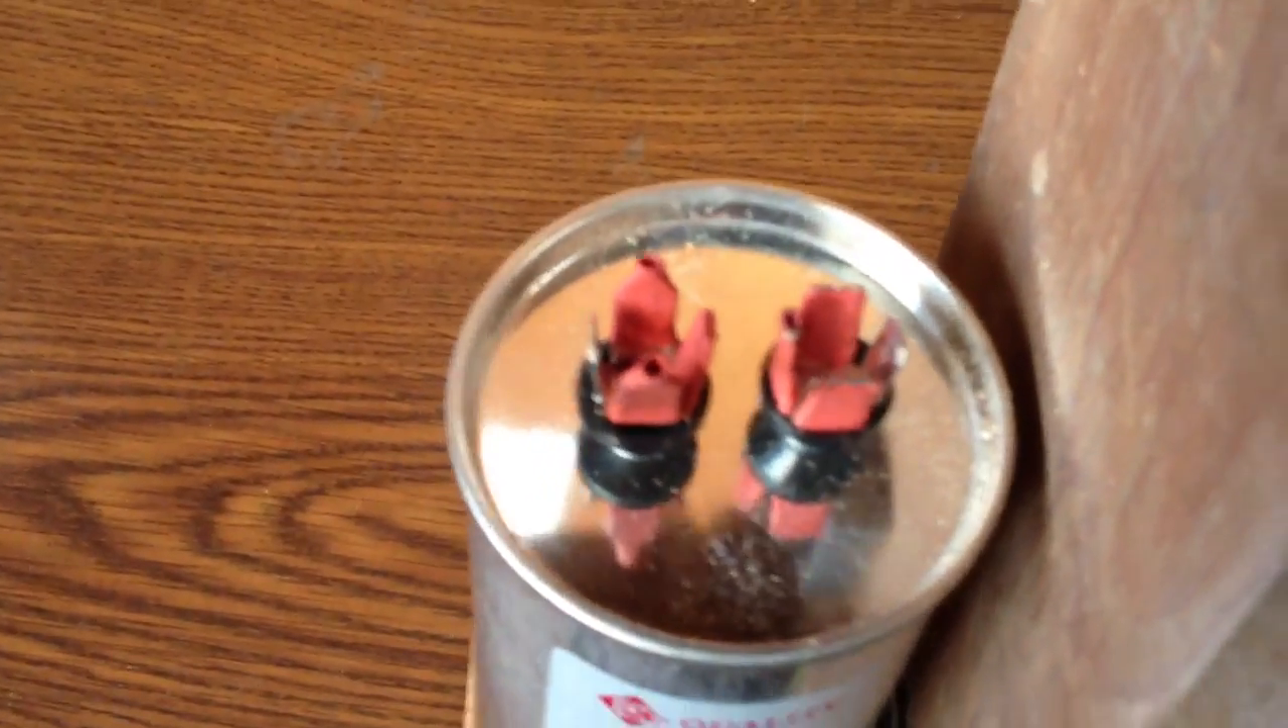And I capped off with heat shrink. I like capping off the terminals I don't need.